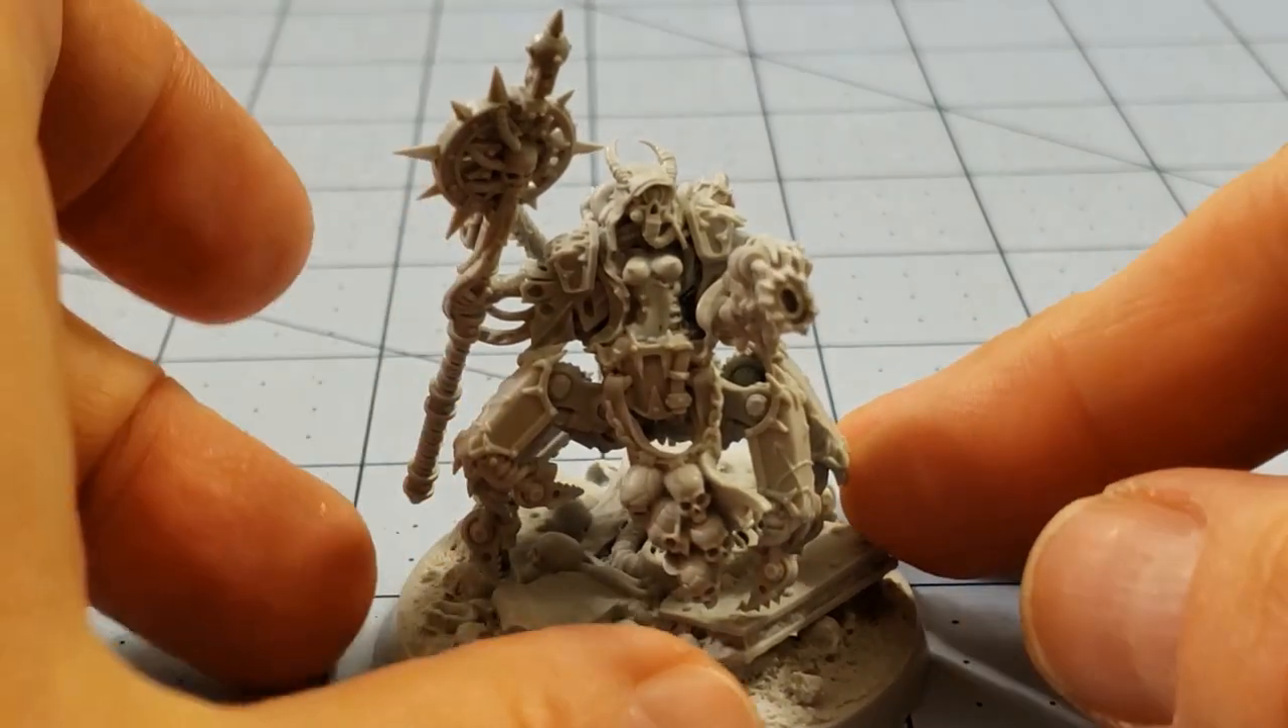After much meticulous care into figuring out which leg goes in which spot, we've got our Dark Priest Mechanic Adept all done.